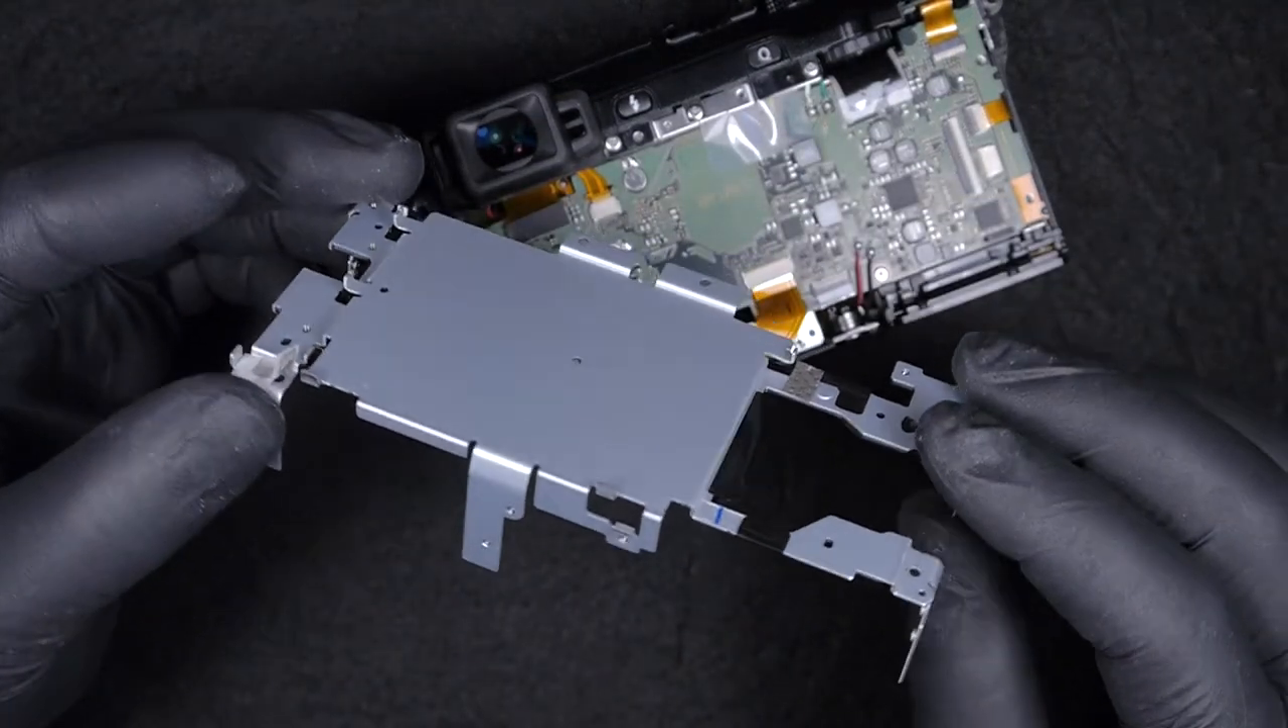Finally, the metal cover, we managed to pull it off.